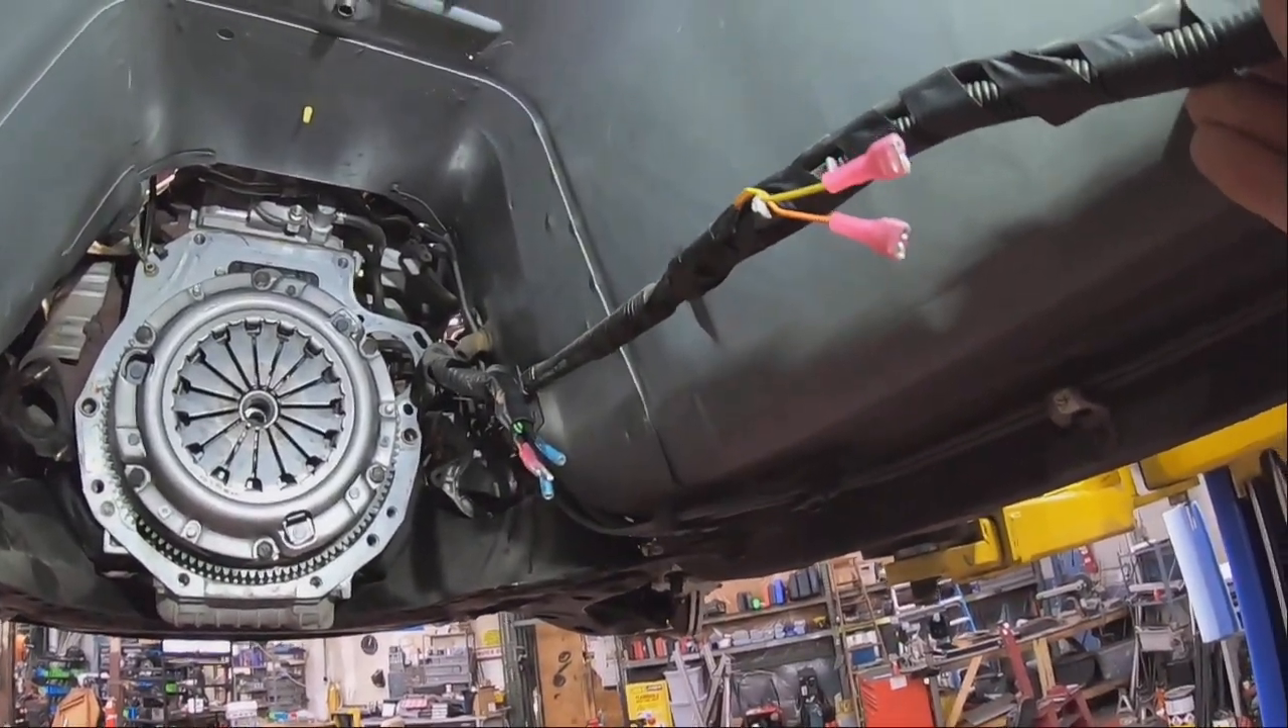We've got the new flywheel and clutch installed pressure plate.